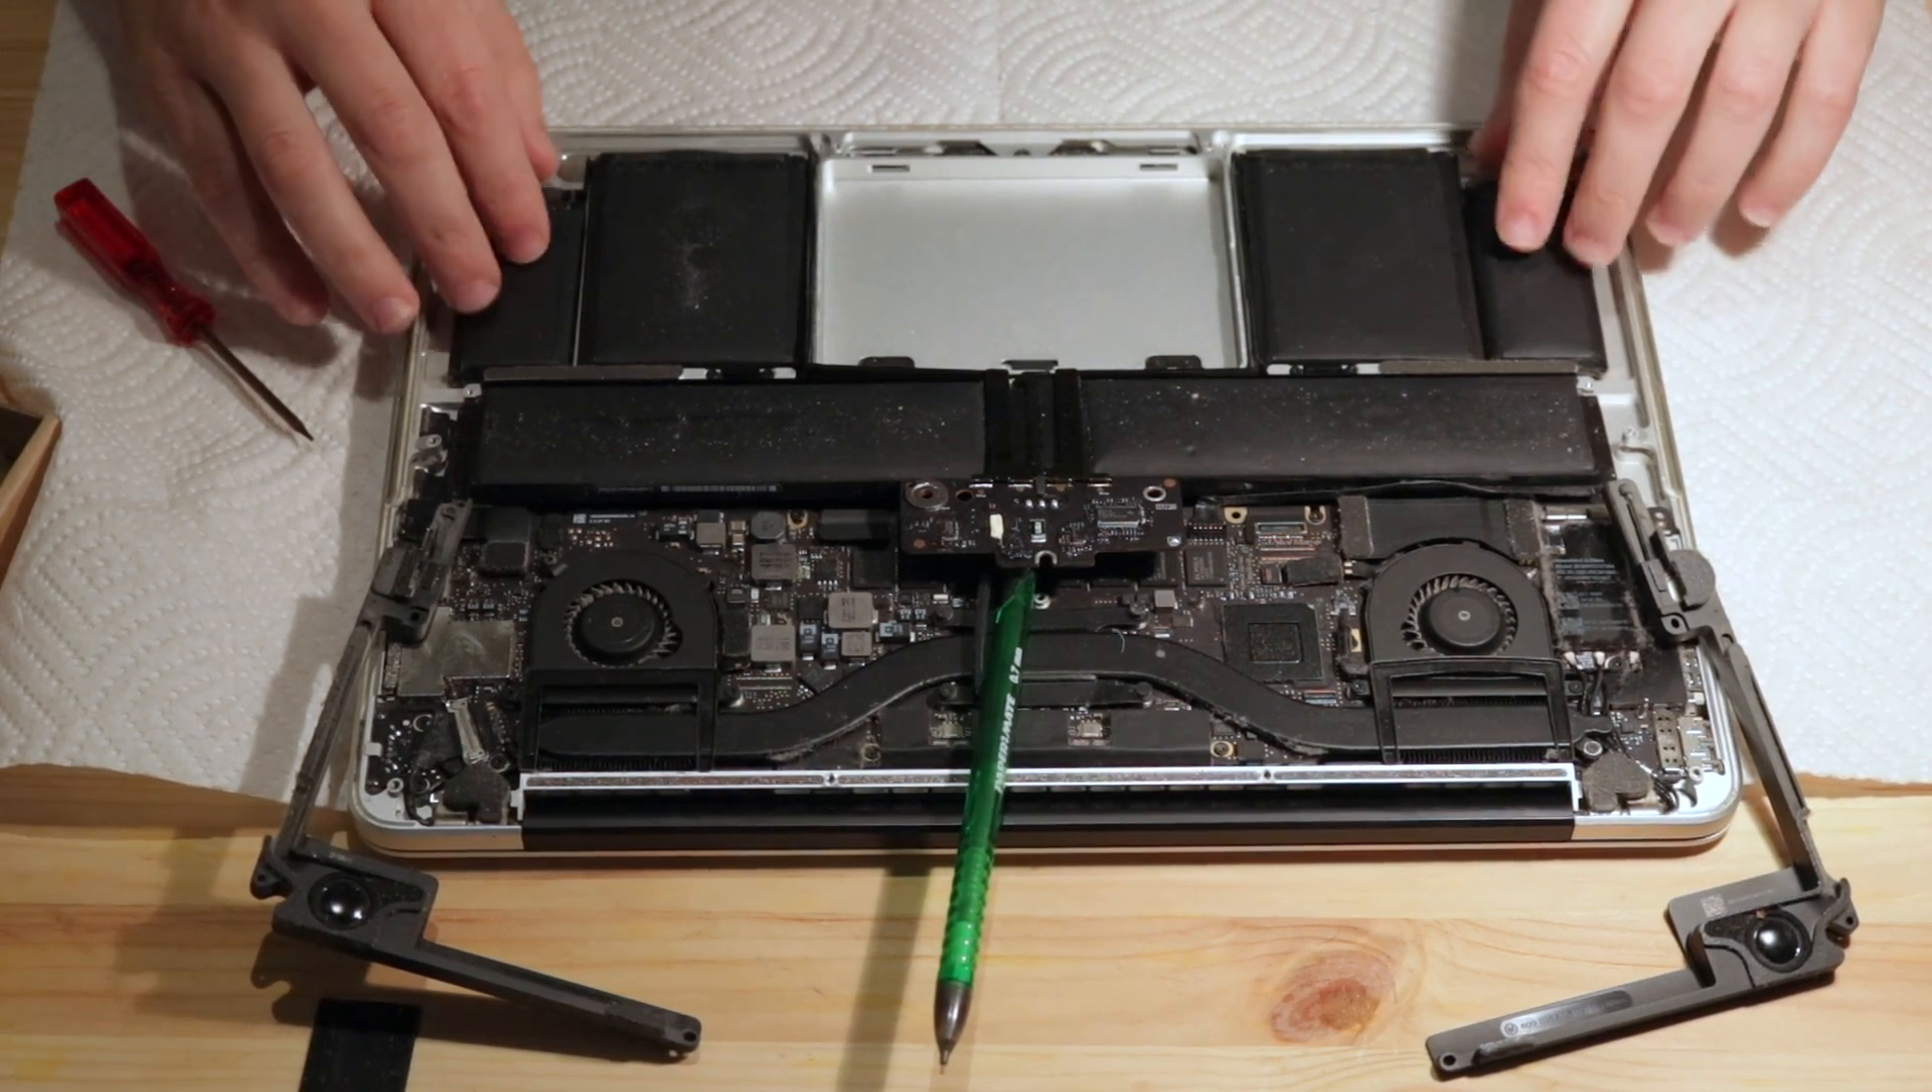So before we go further, we still have to get these packs out. And these are adhesively attached.